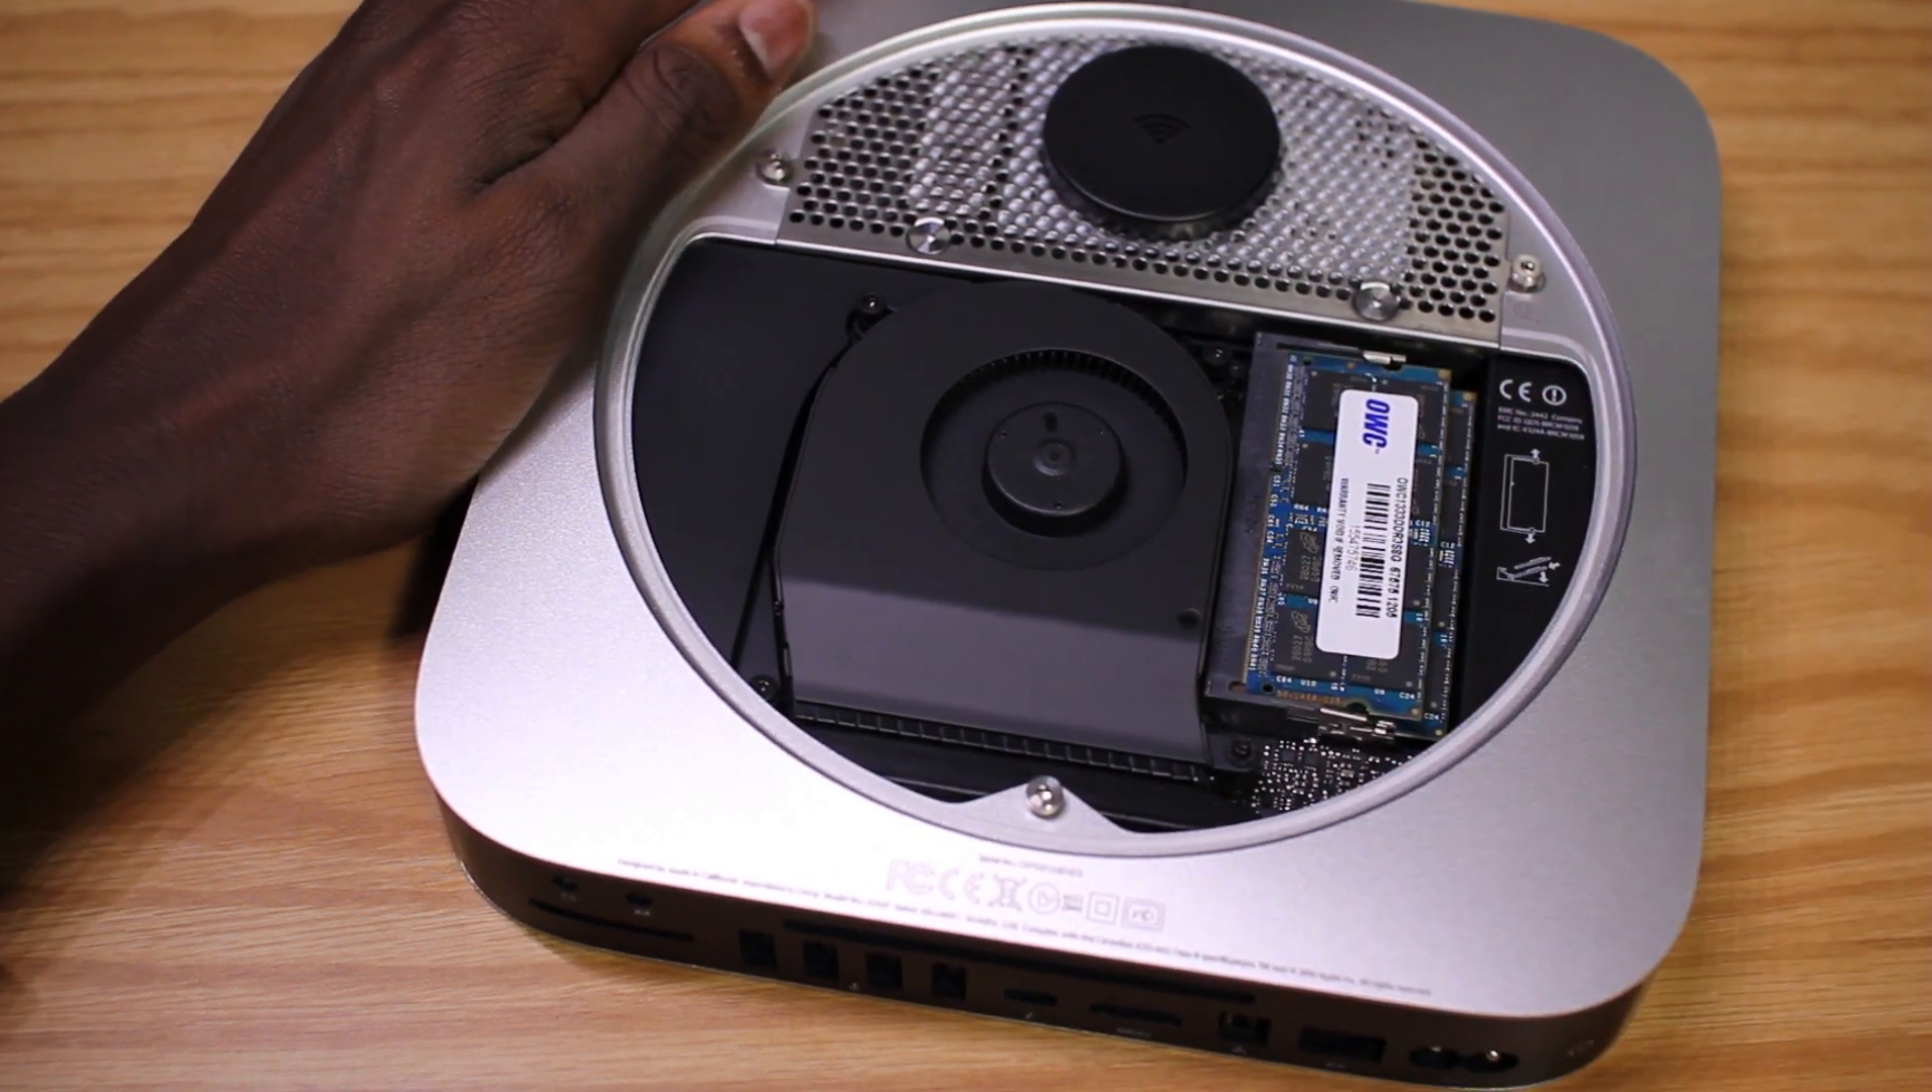And that's it. The RAM is installed, so you can put the back cover back on the mini and boot back into Lion.